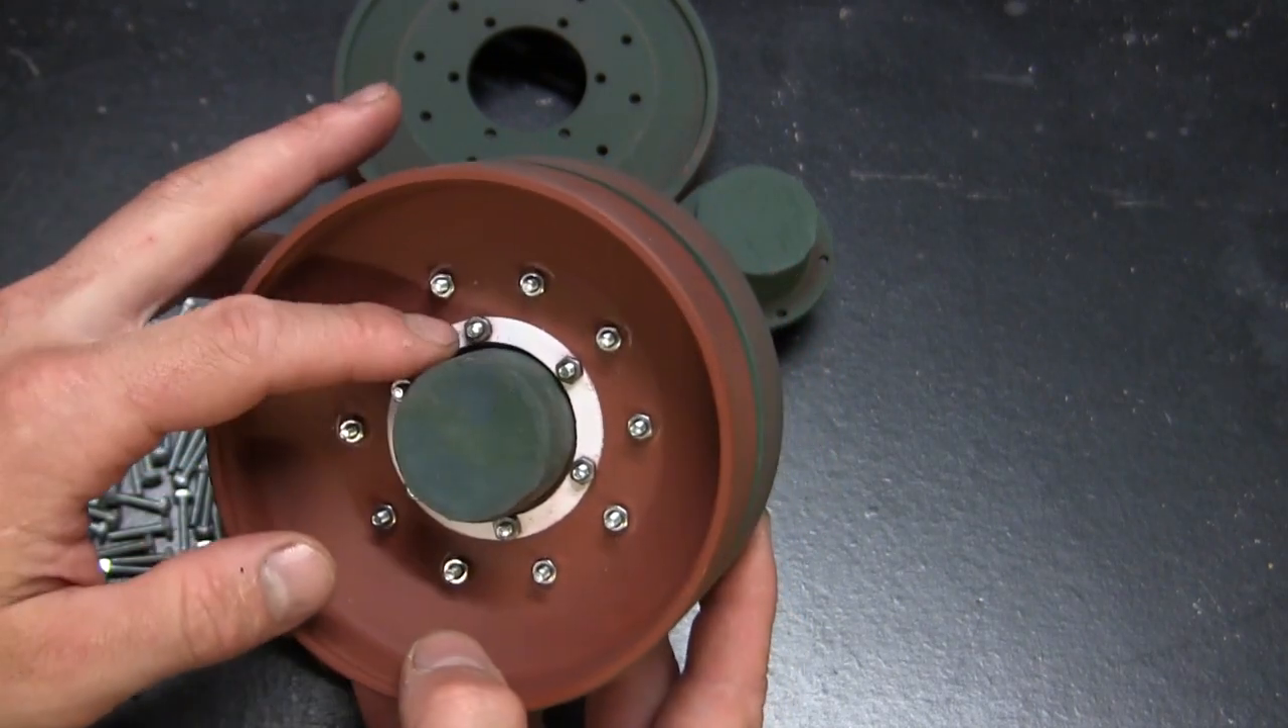Now, the only addition that I made was that of this center ring that we have here.